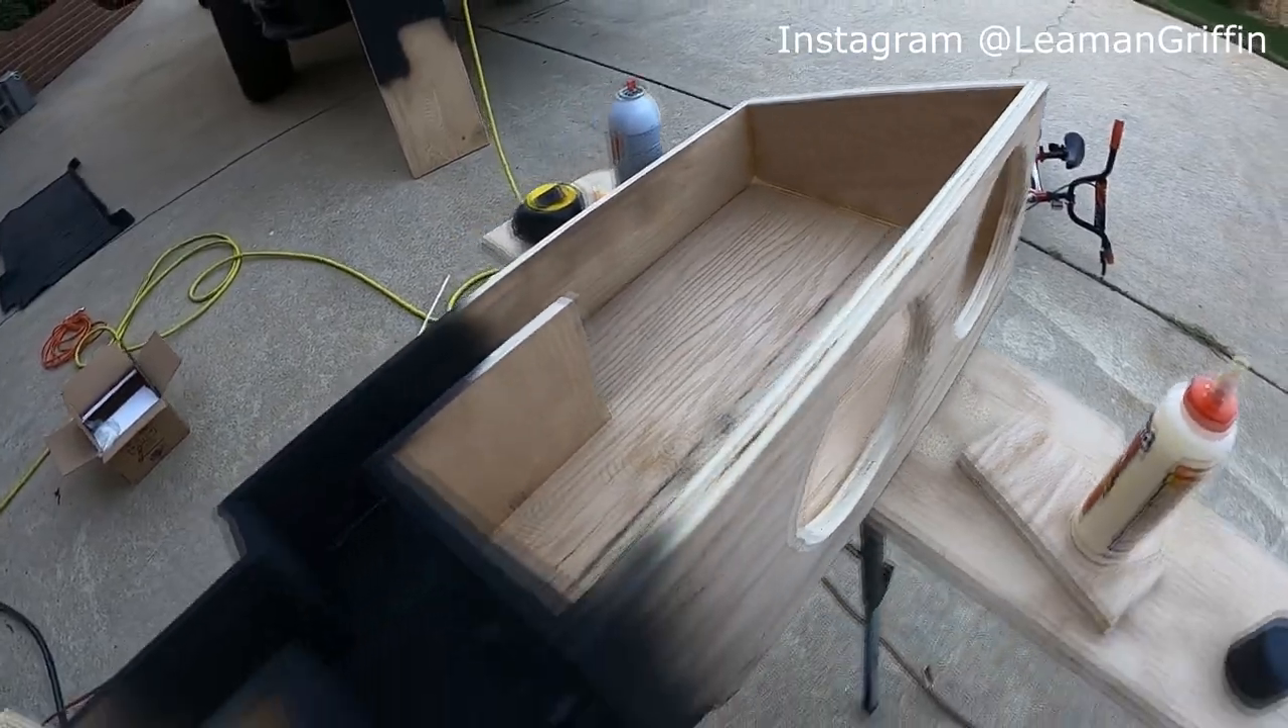We pretty much got the box done we just have to put the top on it.